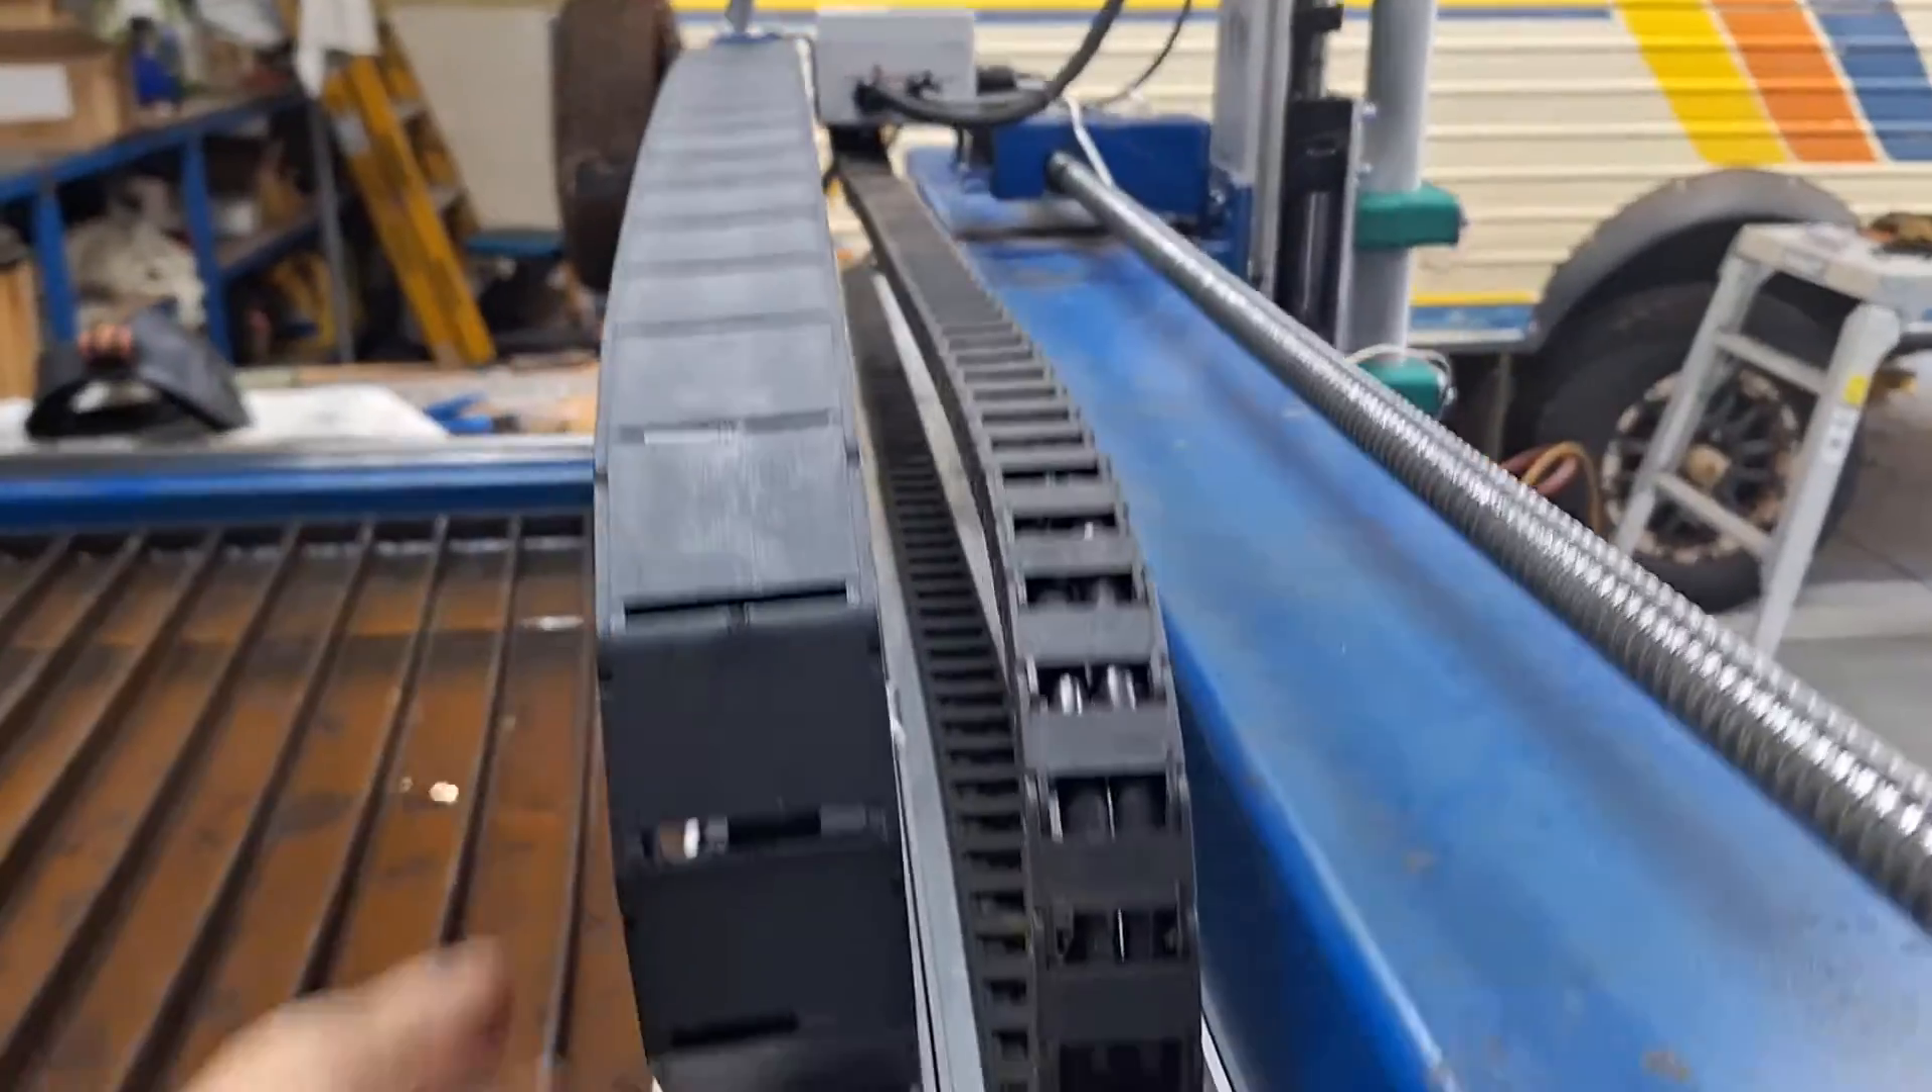There's those two chains in their respective little channels and yeah that looks really really good.